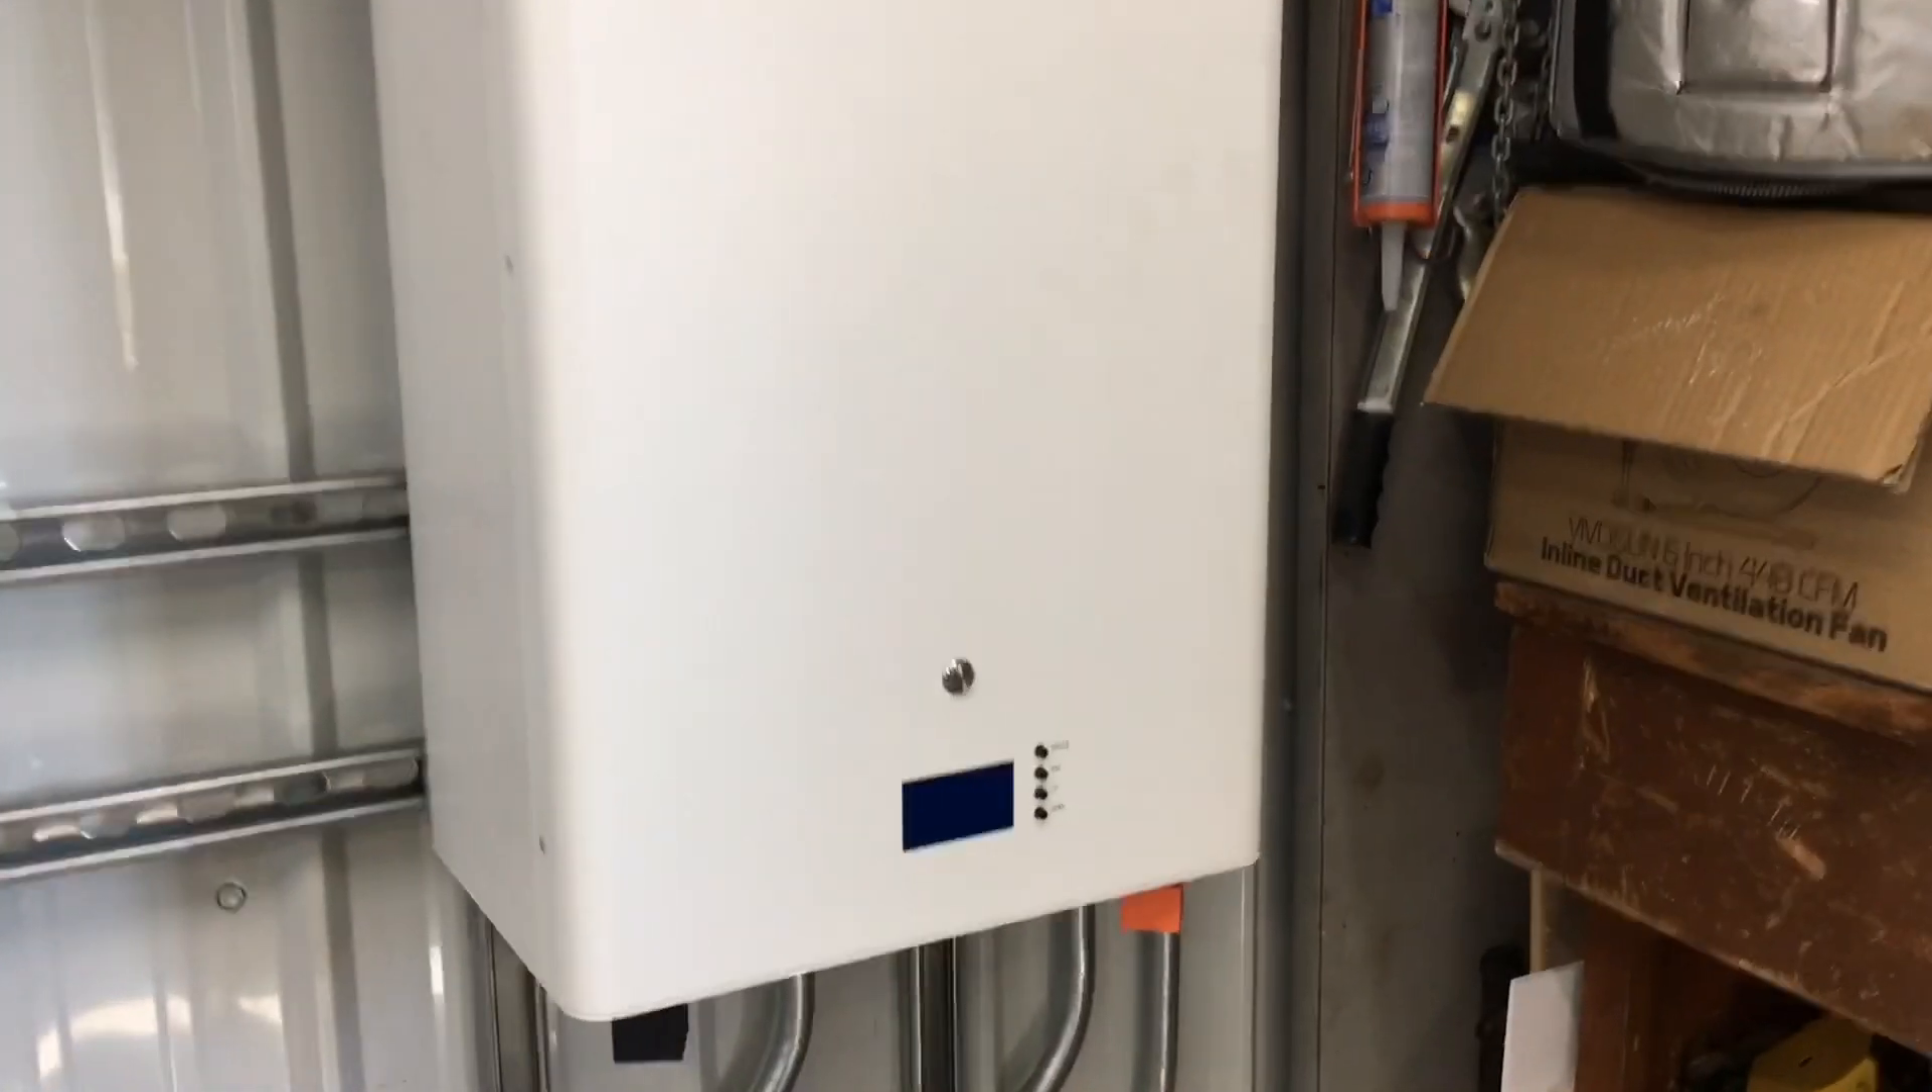We've got the battery uh enclosure assembled all the cells are connected everything's connected inside i've uh put the front panel on so it's all screwed into place.